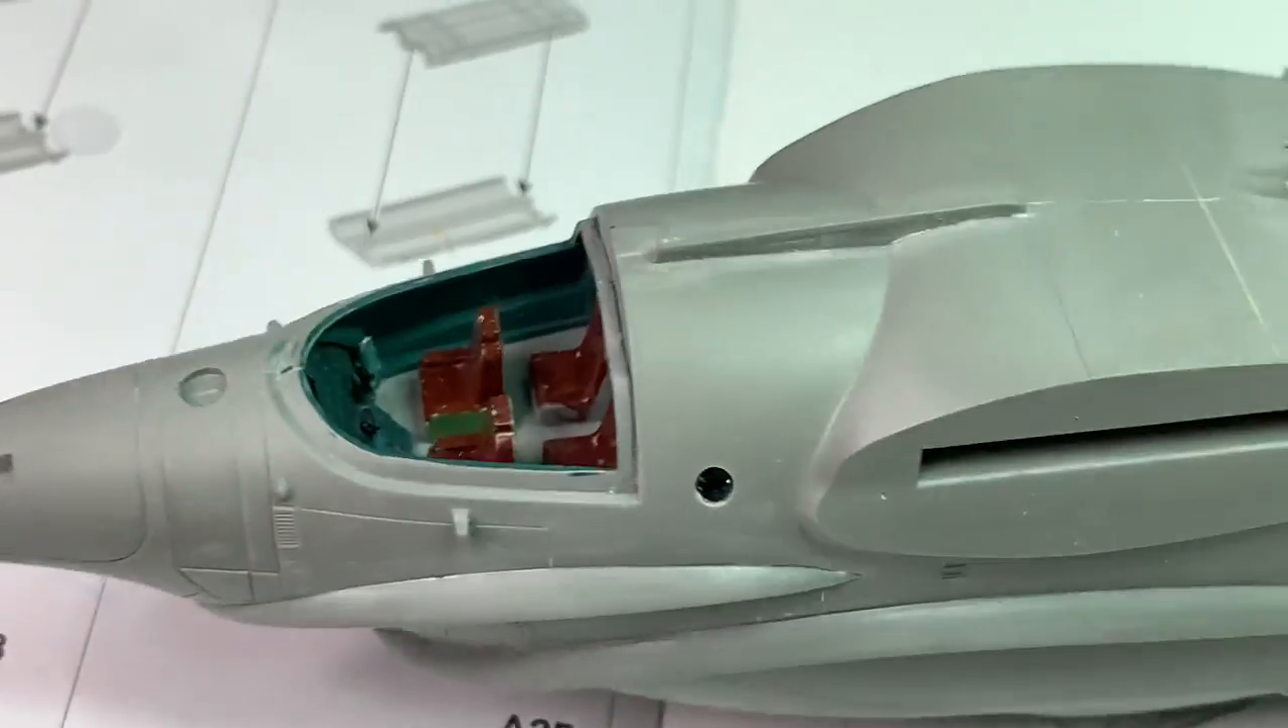I've already glued the front fuselage portion and you can see the cockpit is in there.